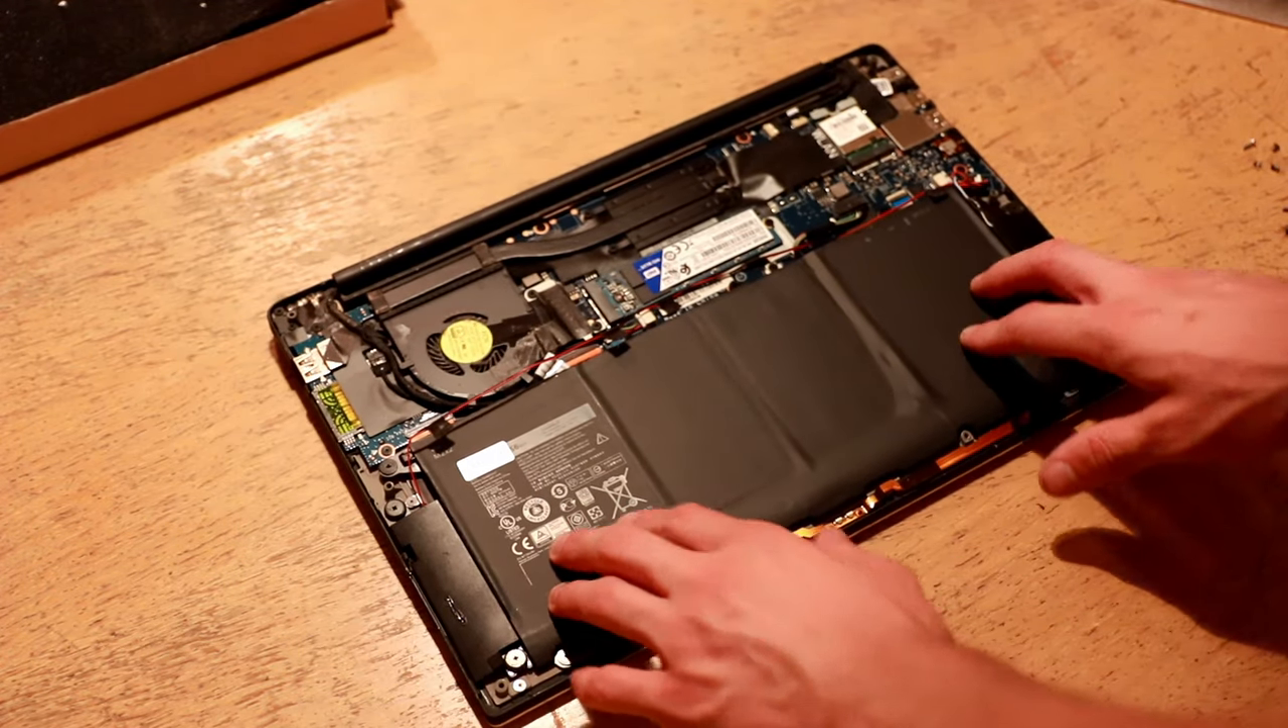So there's the battery back in place in the computer.